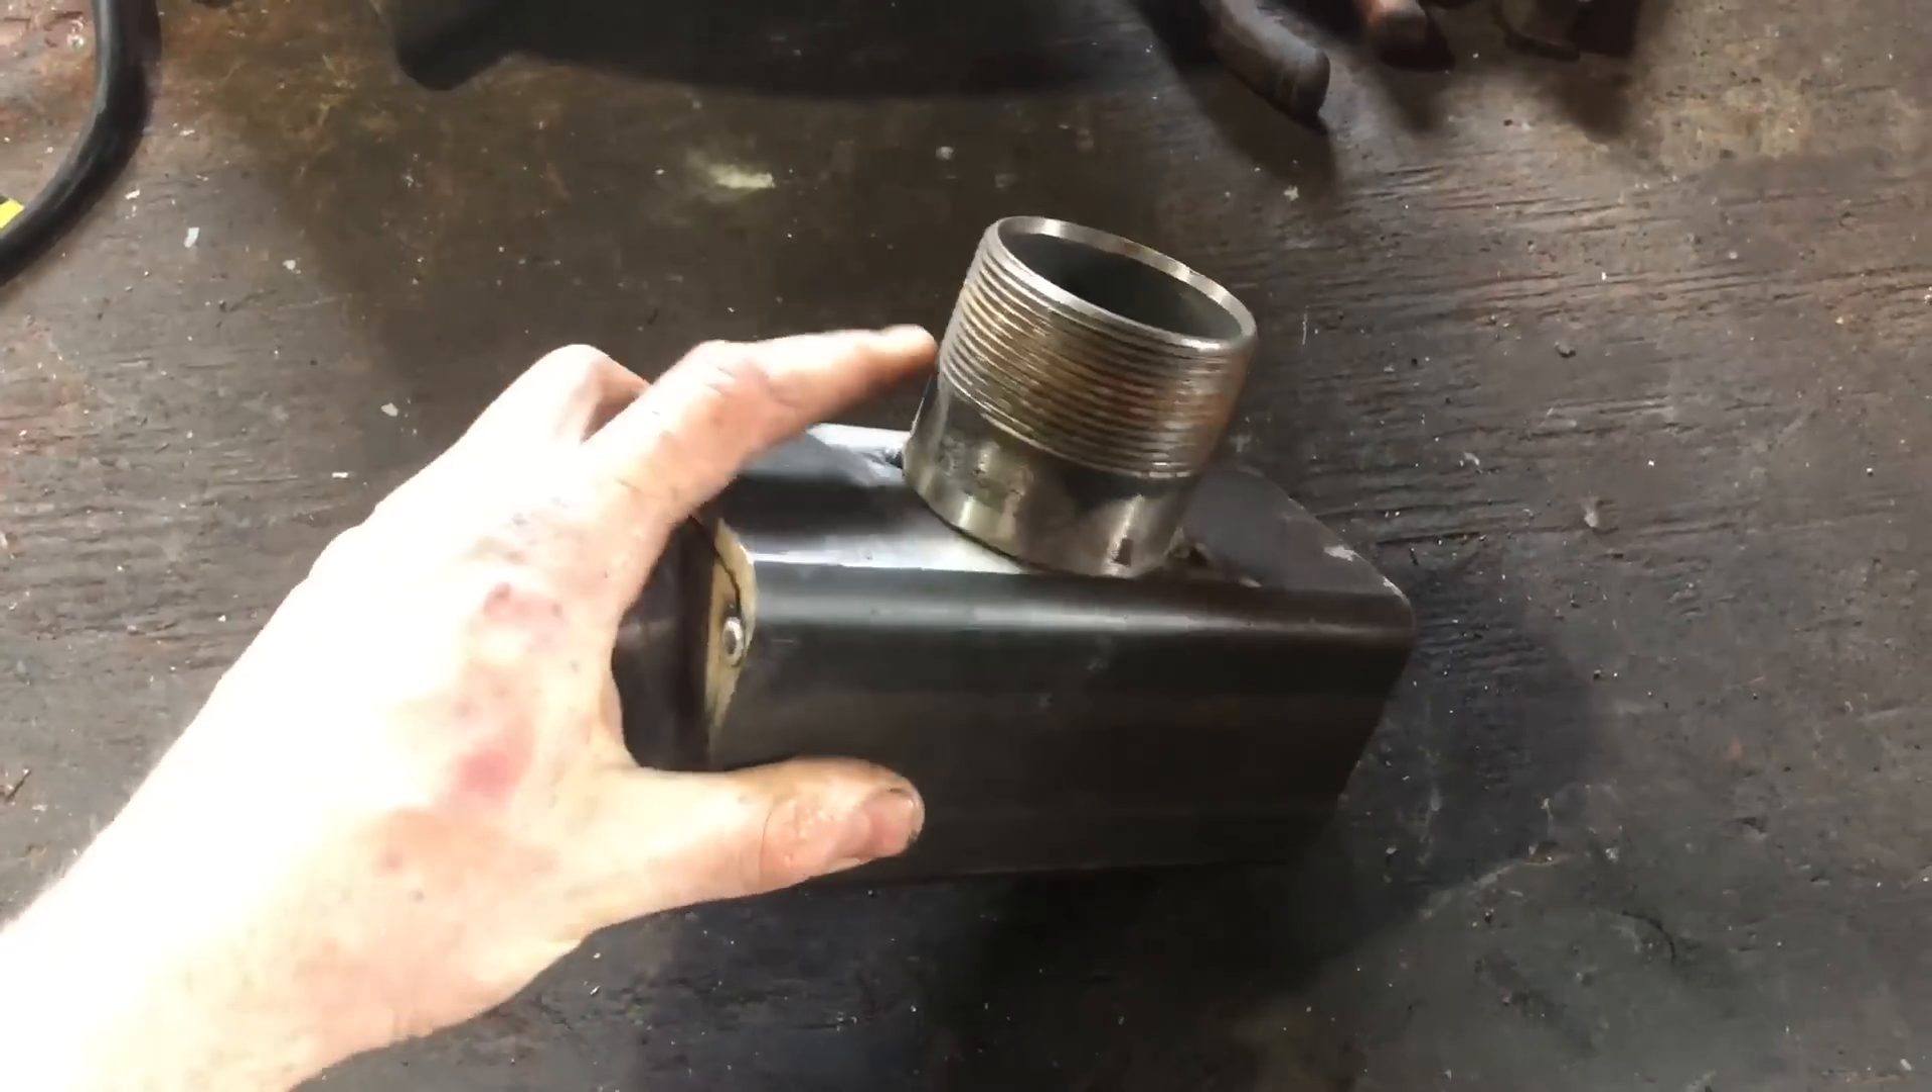So here's the burner assembly tacked together. You see we got our pipe put on up top.